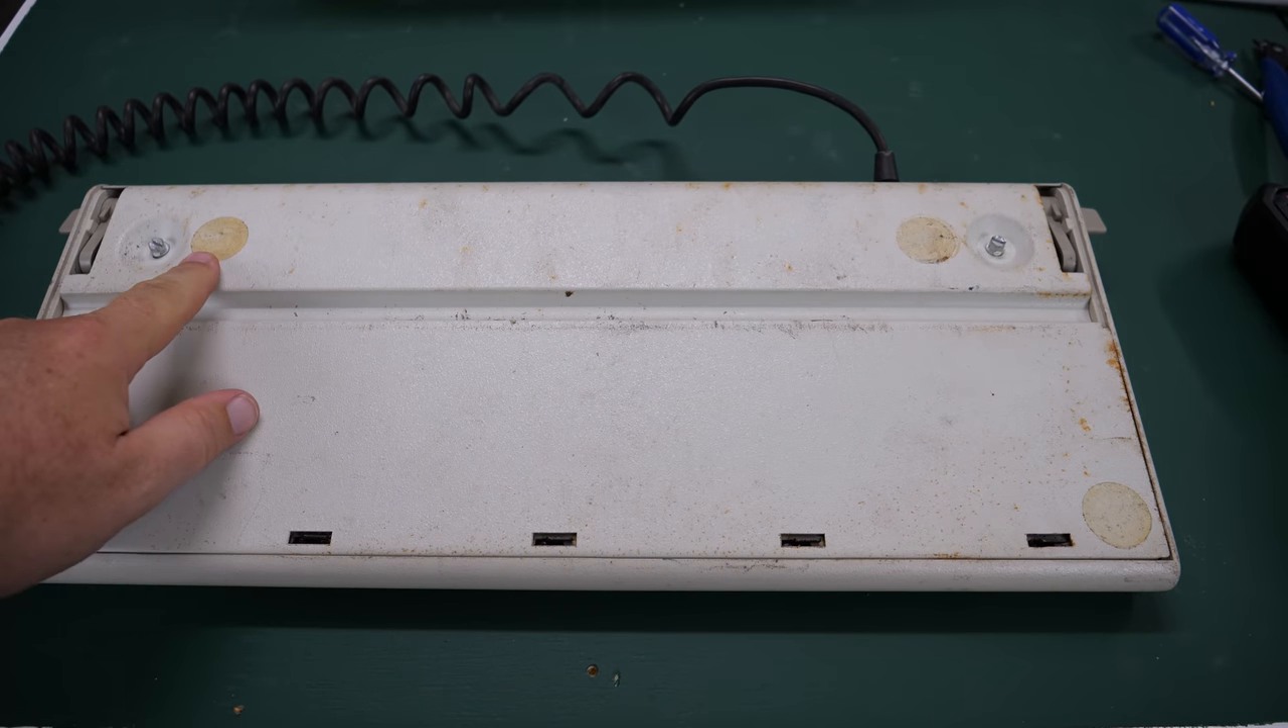There should be feet here, and I think I do have replacements for those.